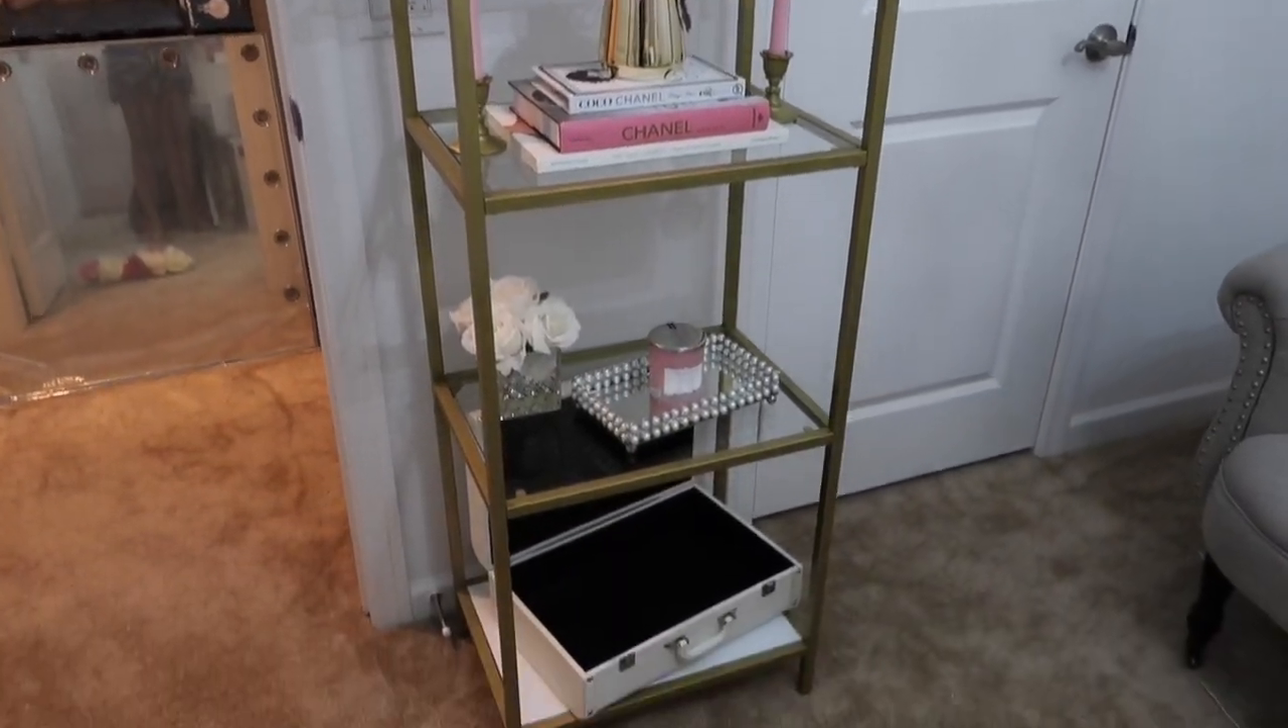I have just finished putting together the bookshelf. This is what the finished product looks like.